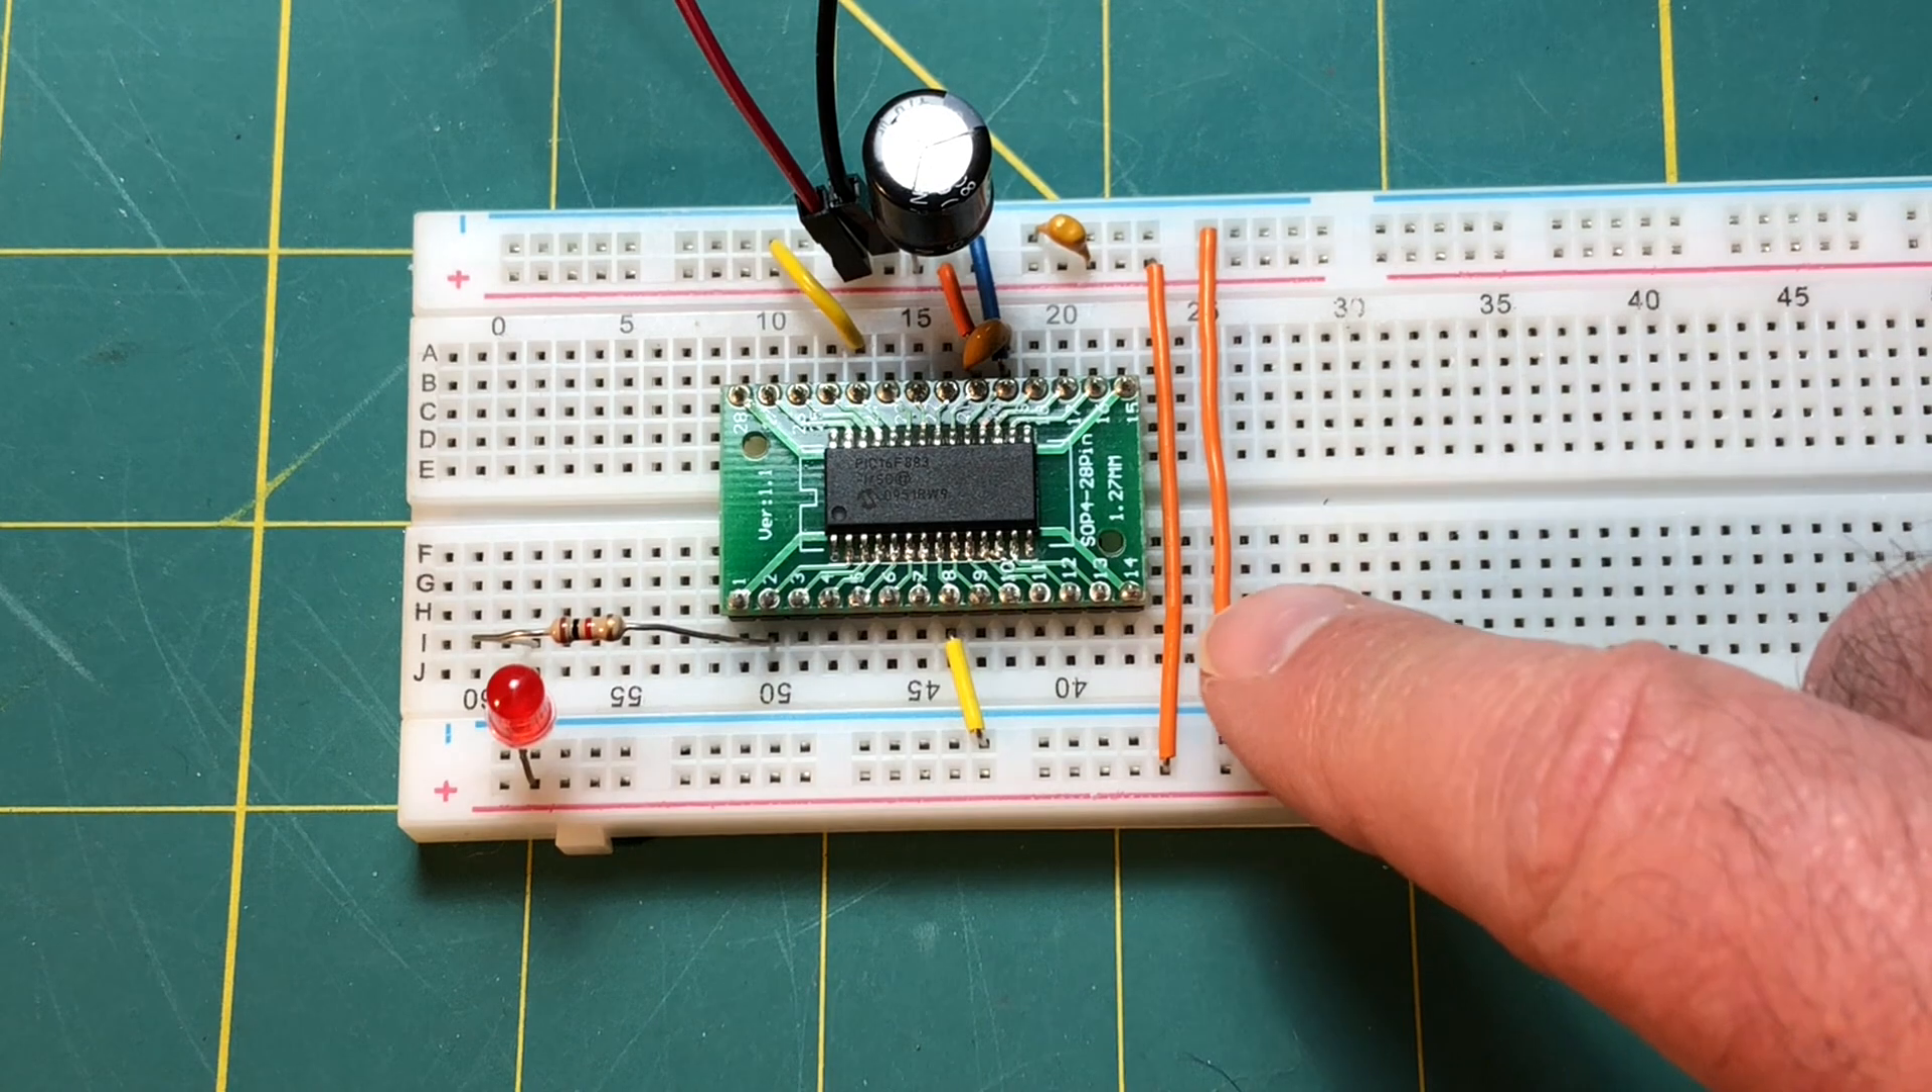Okay, so here is our PIC microcontroller on our adapter board, plugged into a solderless breadboard, and I've got a really simple circuit wired up here.